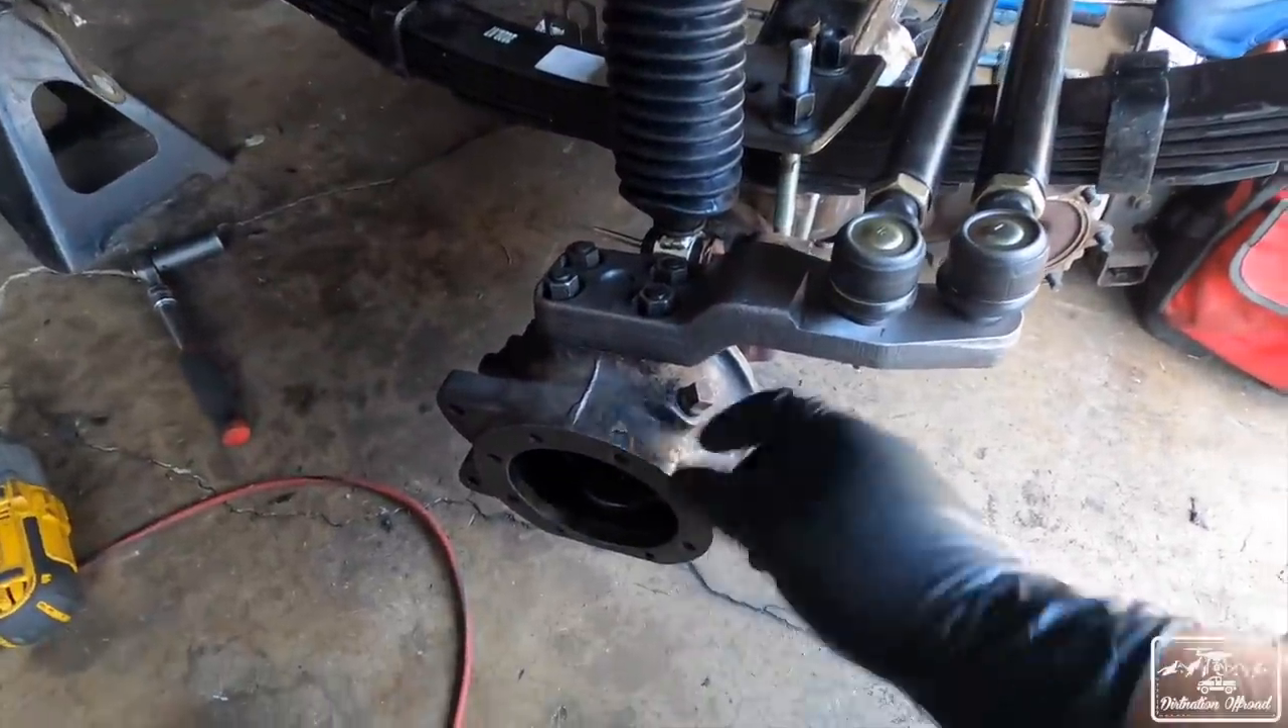We put the knuckles on last night and we put the steering on last night.